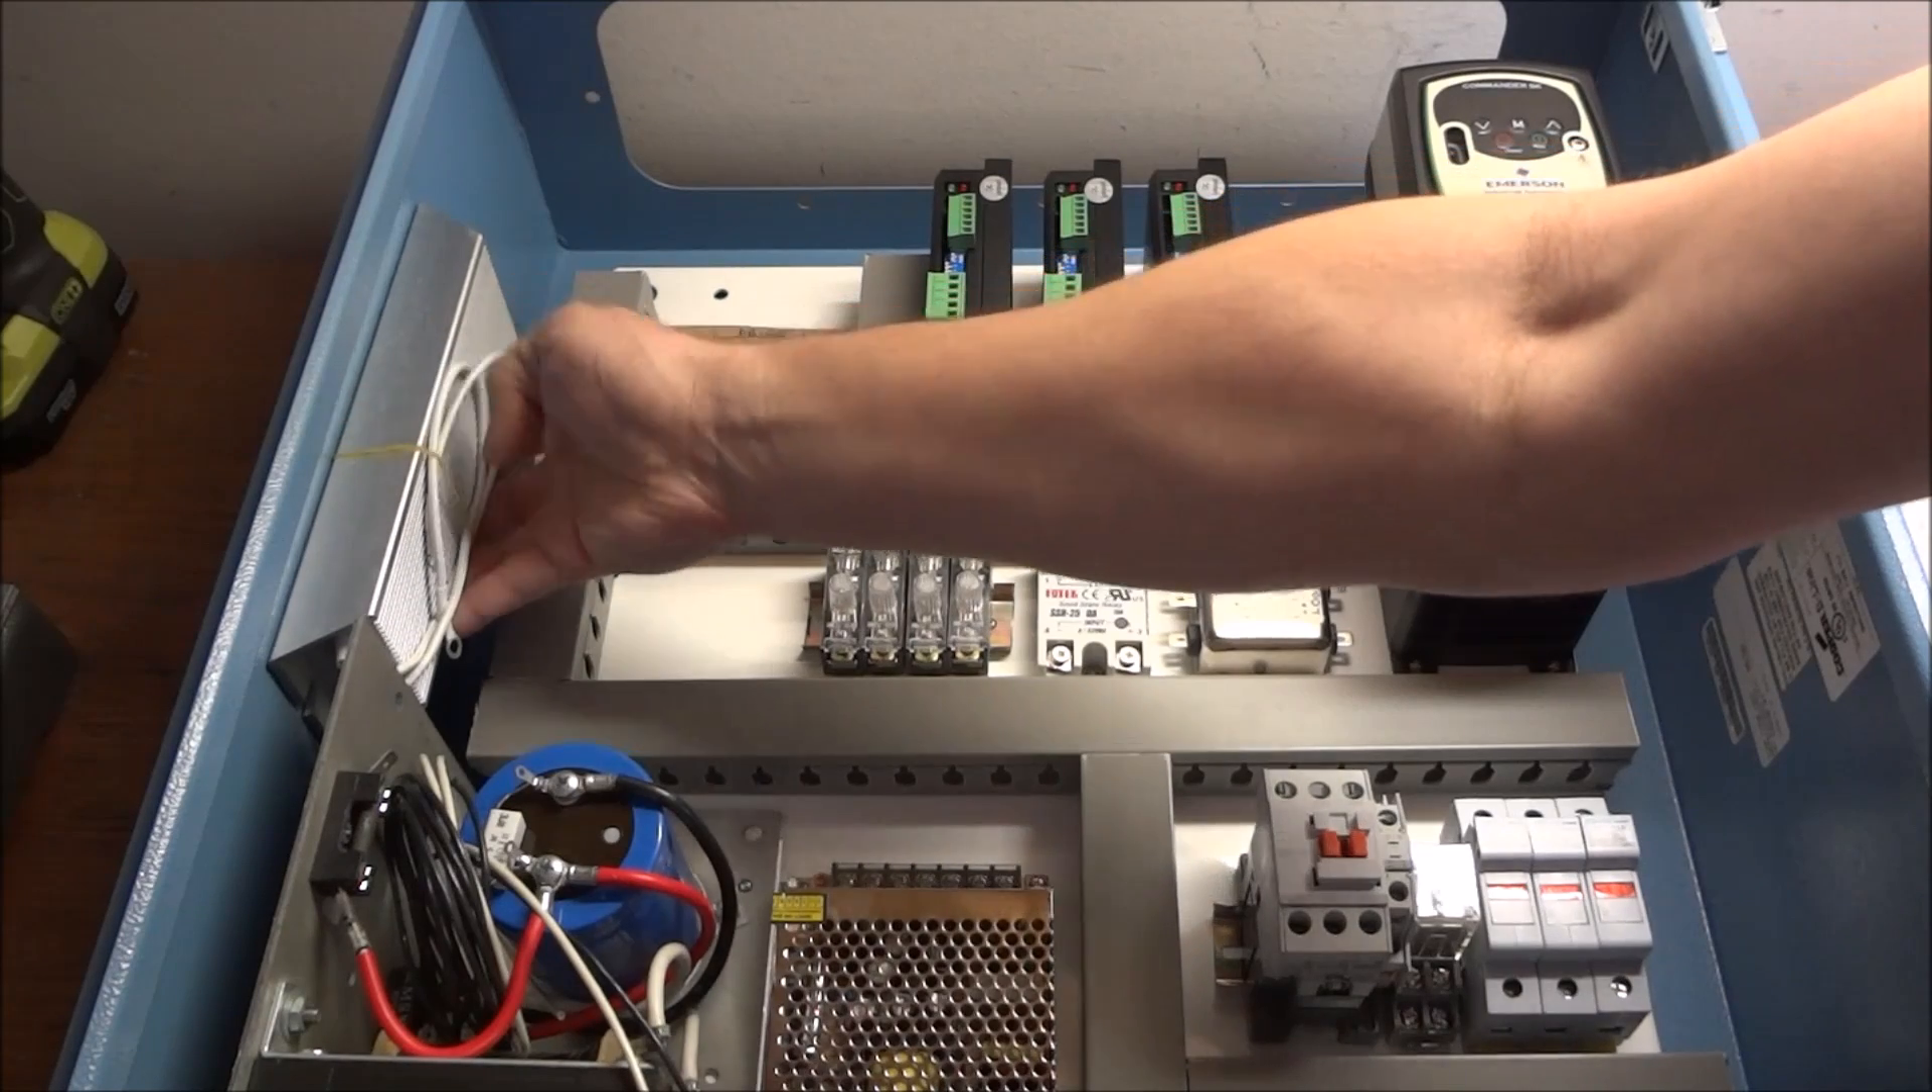Okay, well I've got everything mounted to the panel and I went ahead and sat it inside the cabinet.